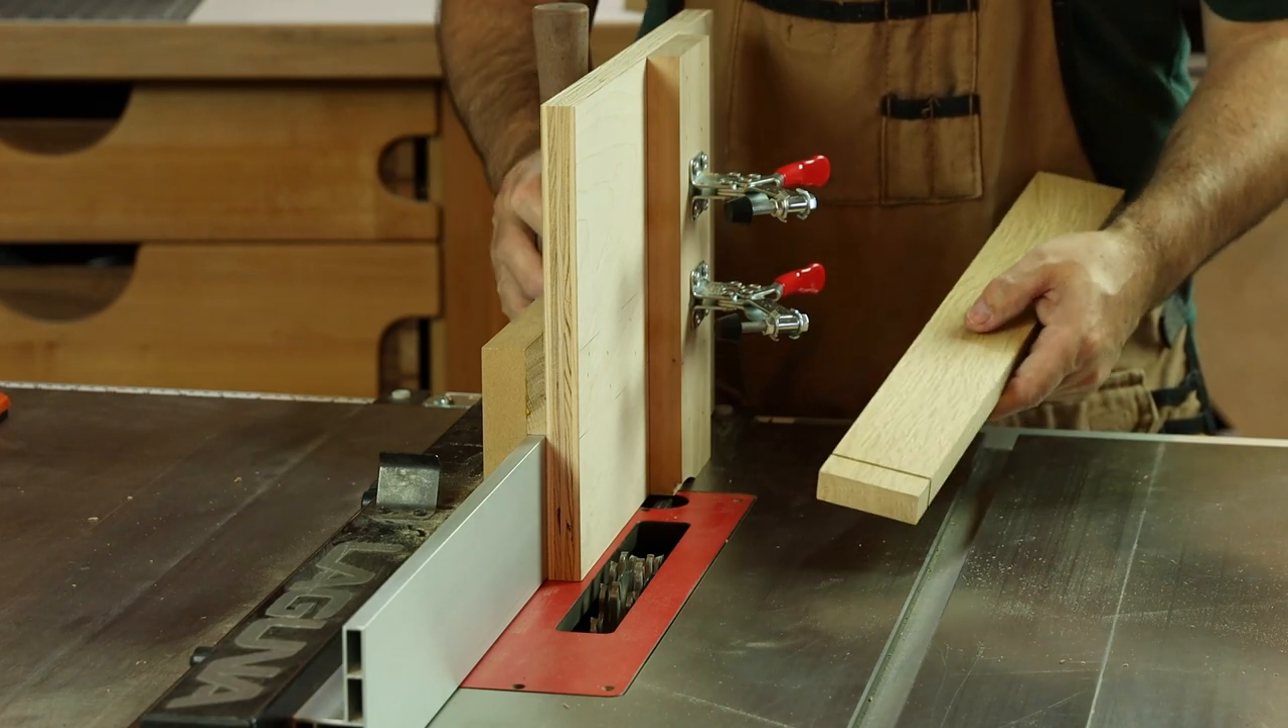So now that we have the handle and the toggle clamps all installed I think we're ready to go.